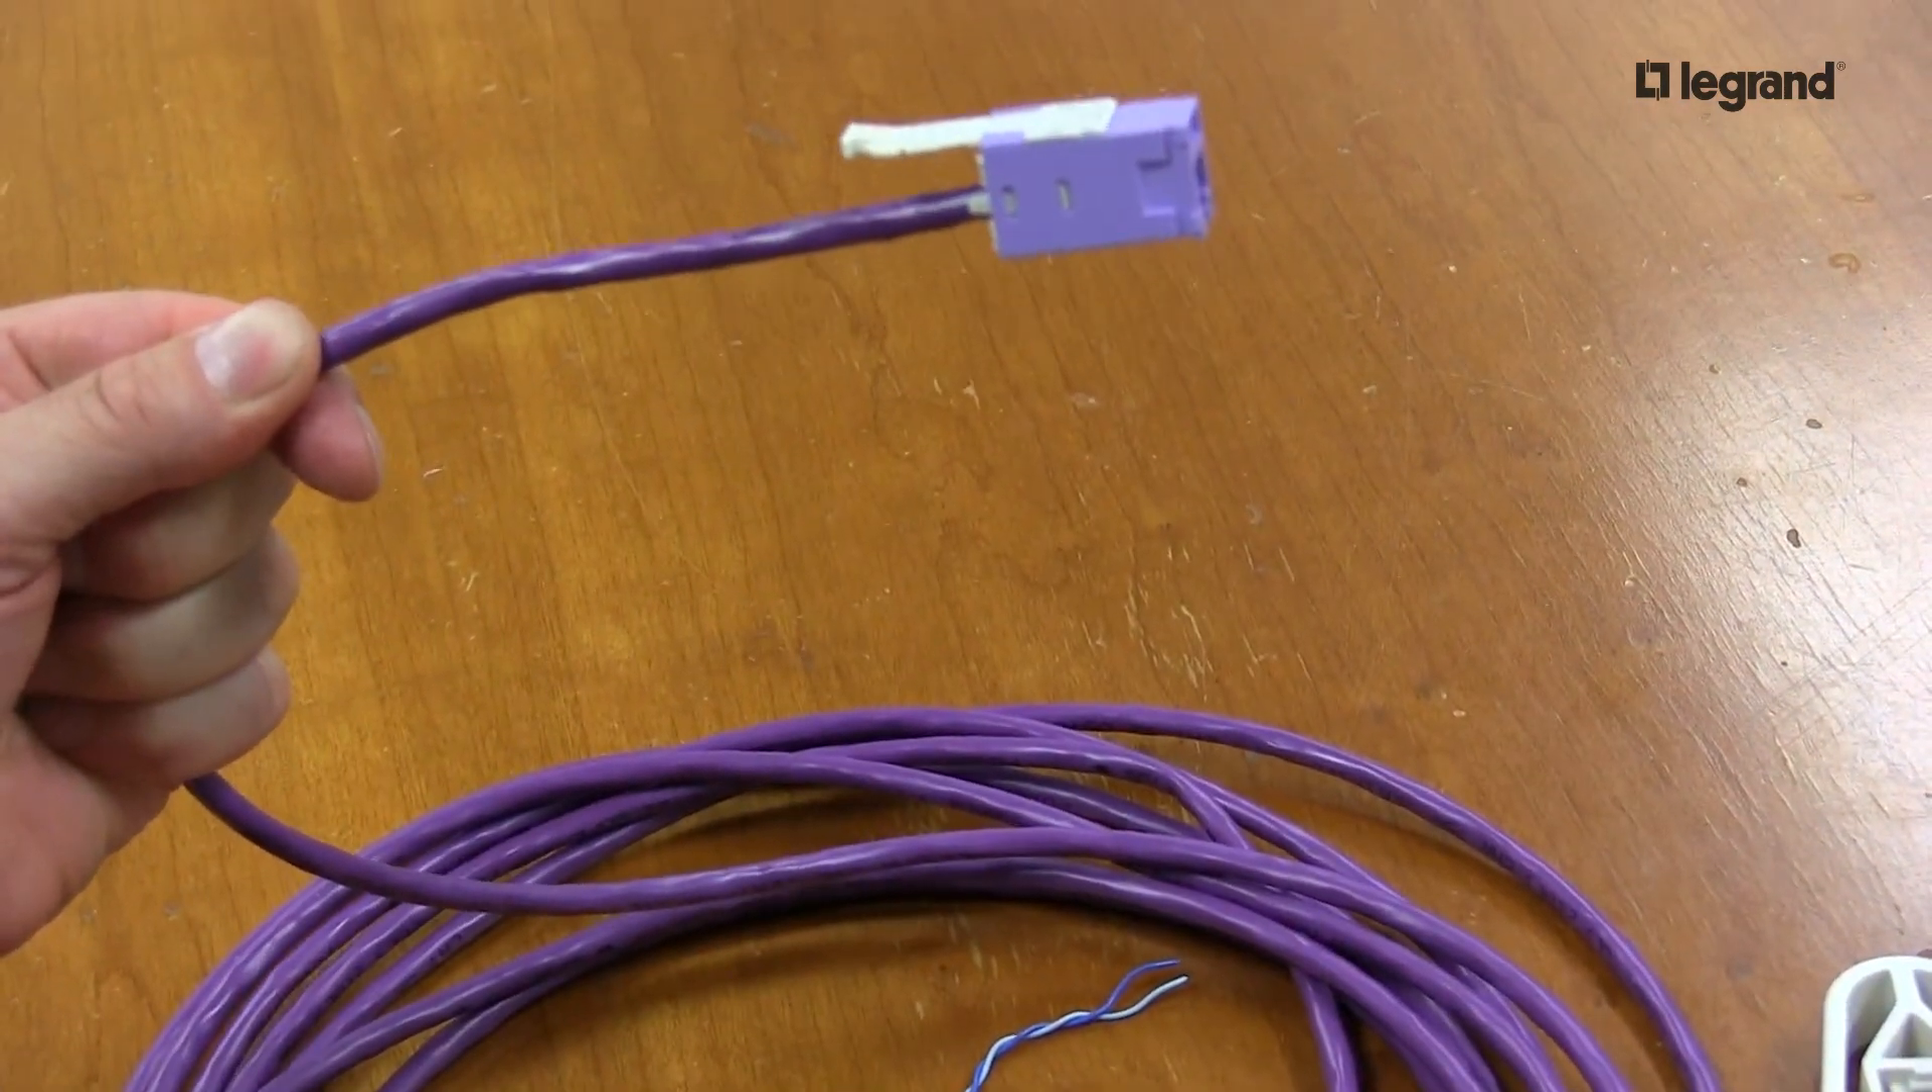That is your HDJ module onto your PowerWise 1G cable from Superior Essex.